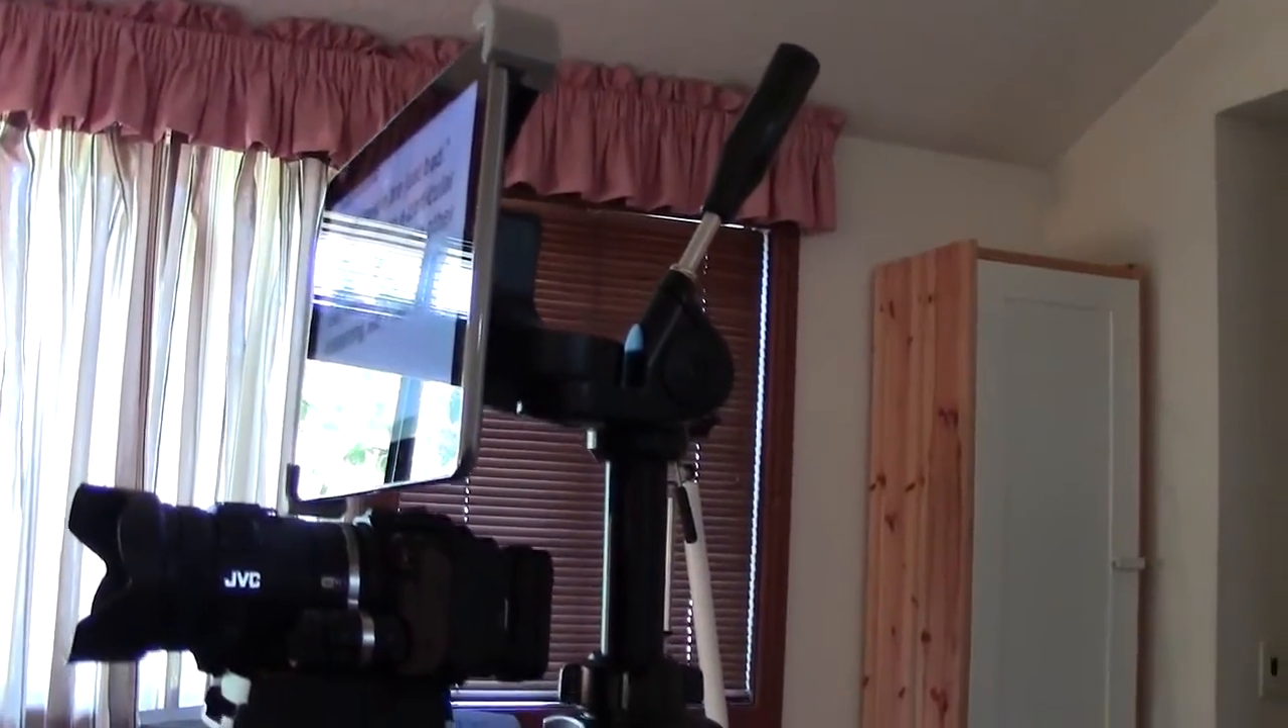You've got one tripod as you can see with the tablet attached to it.